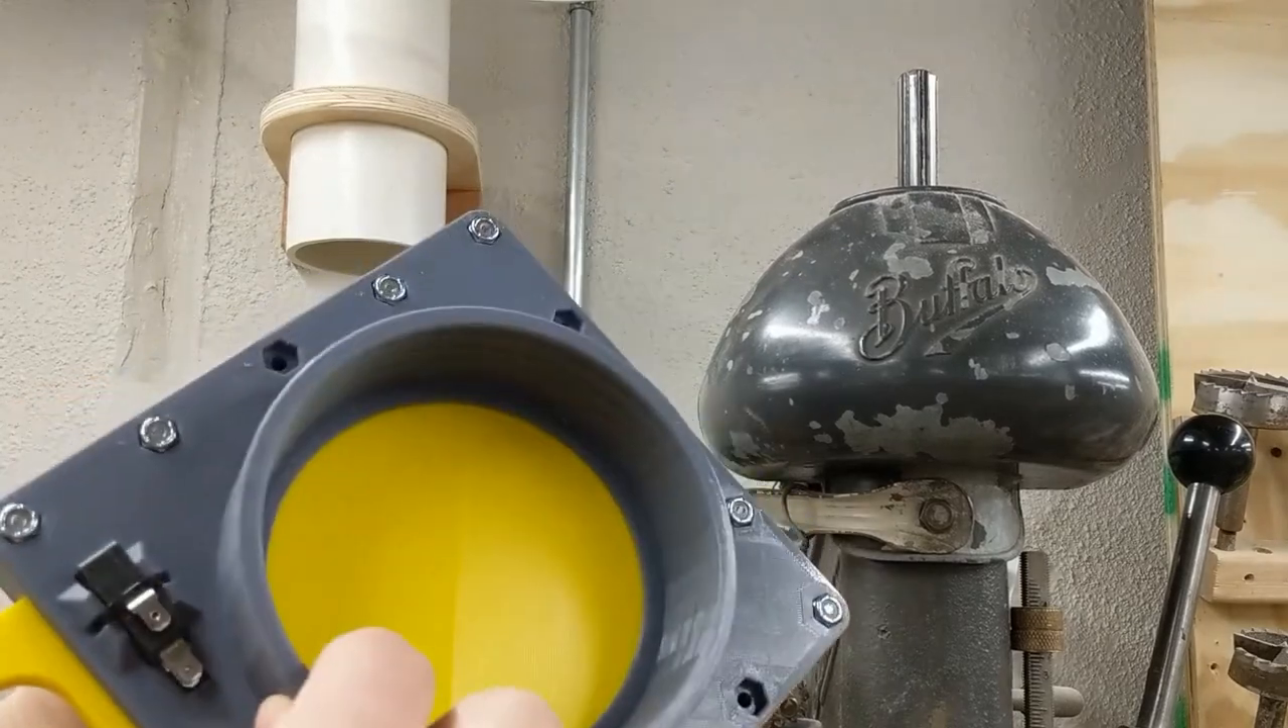This gate is pretty much put together.